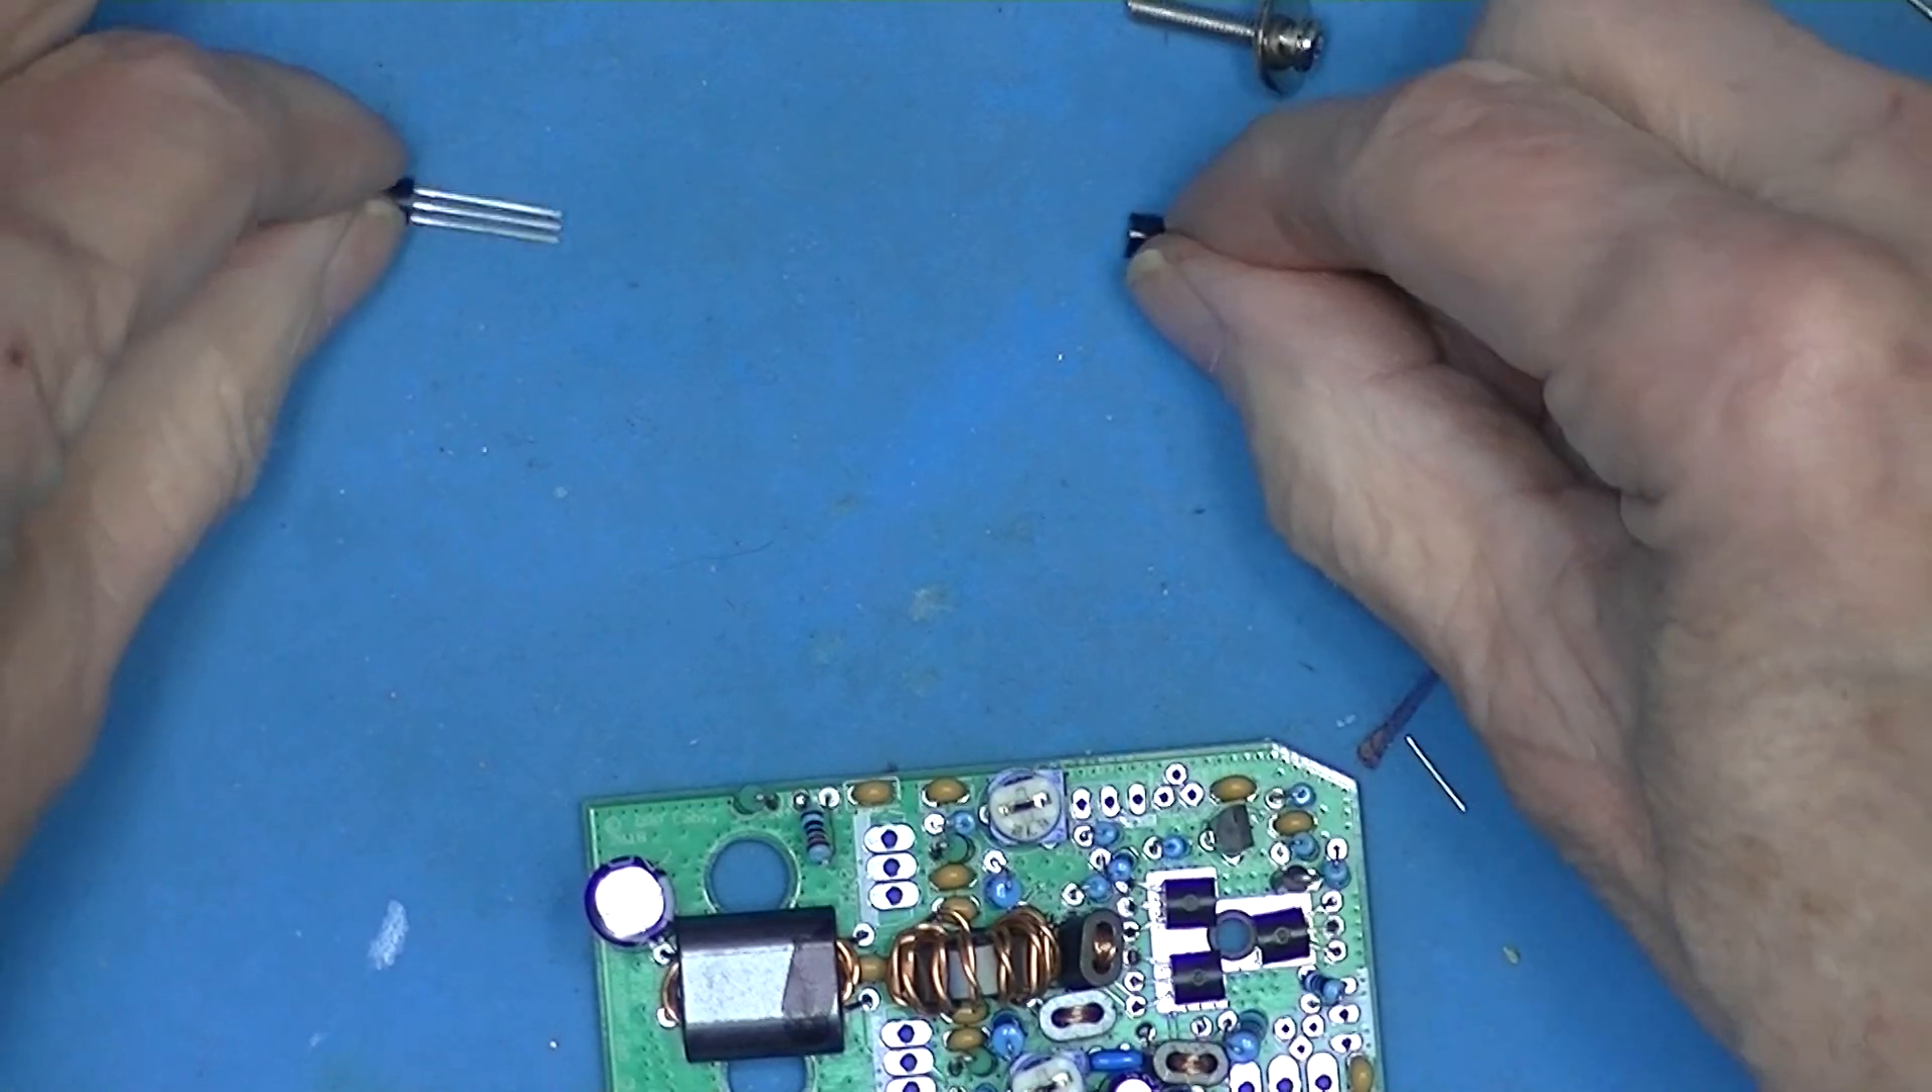Still have two of these three terminal devices left.